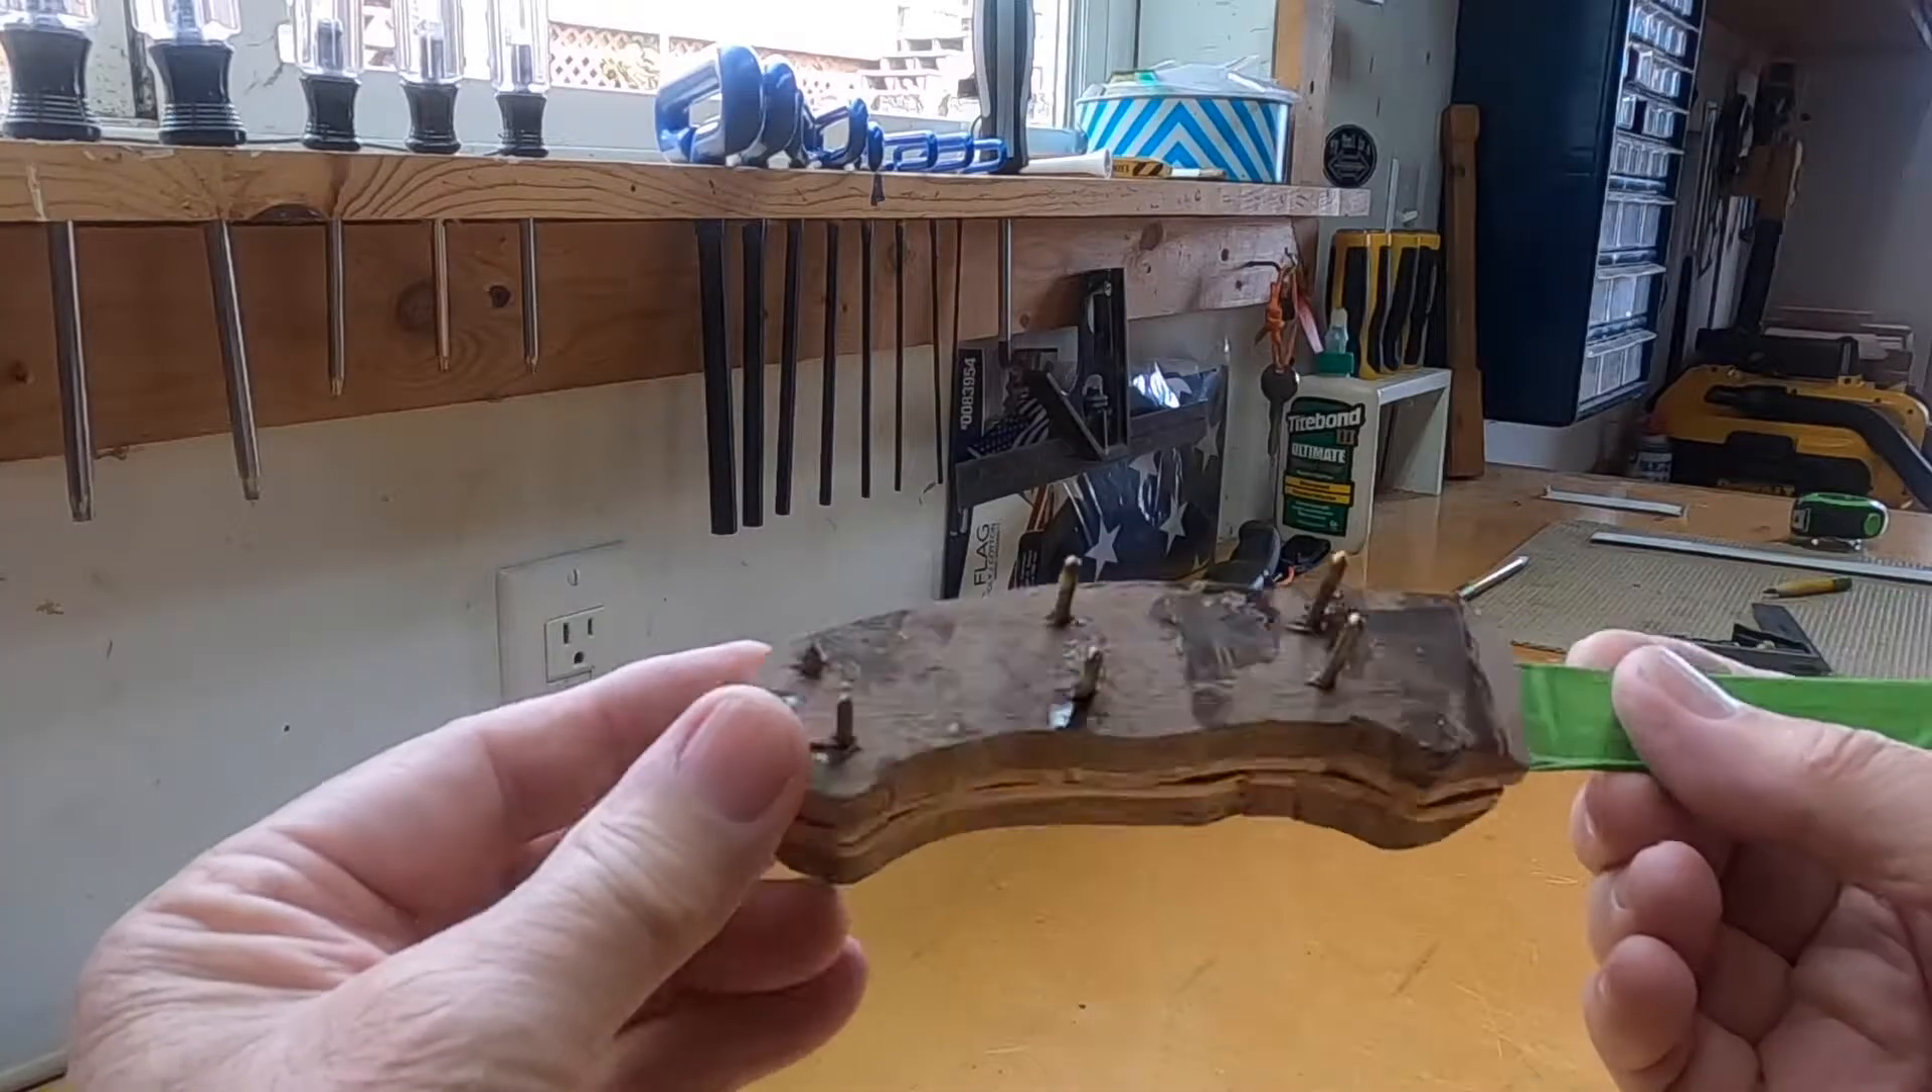We have both of the scales, both sides of the scales are on. All of the little pins are poking through perfectly.